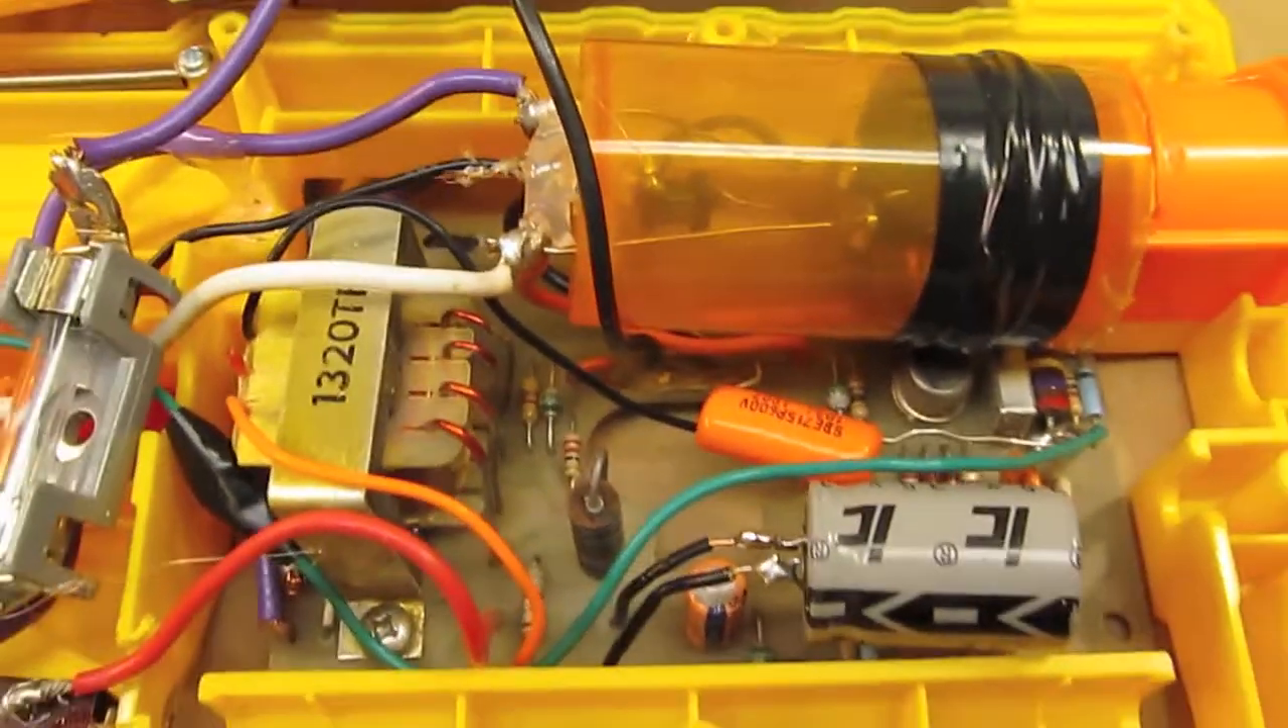Case is off and here are the internals.